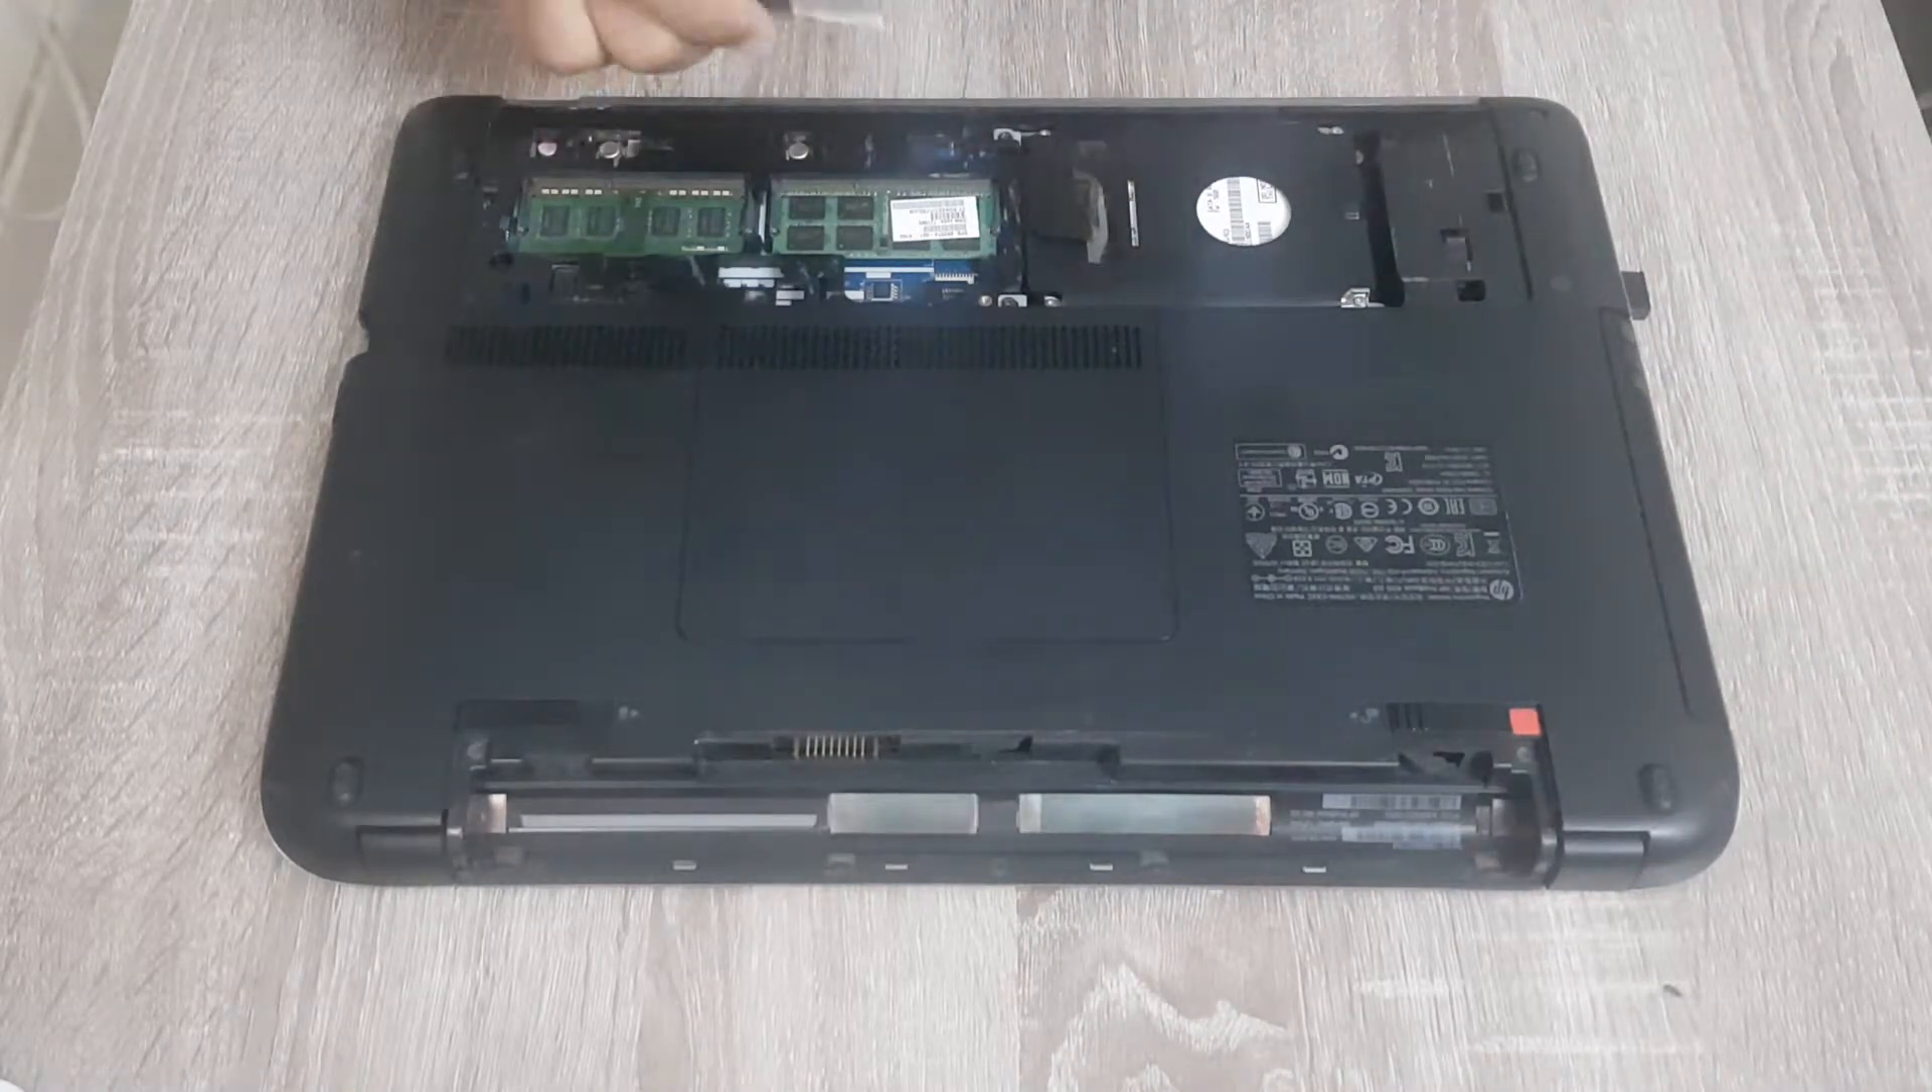So the cover is now removed.